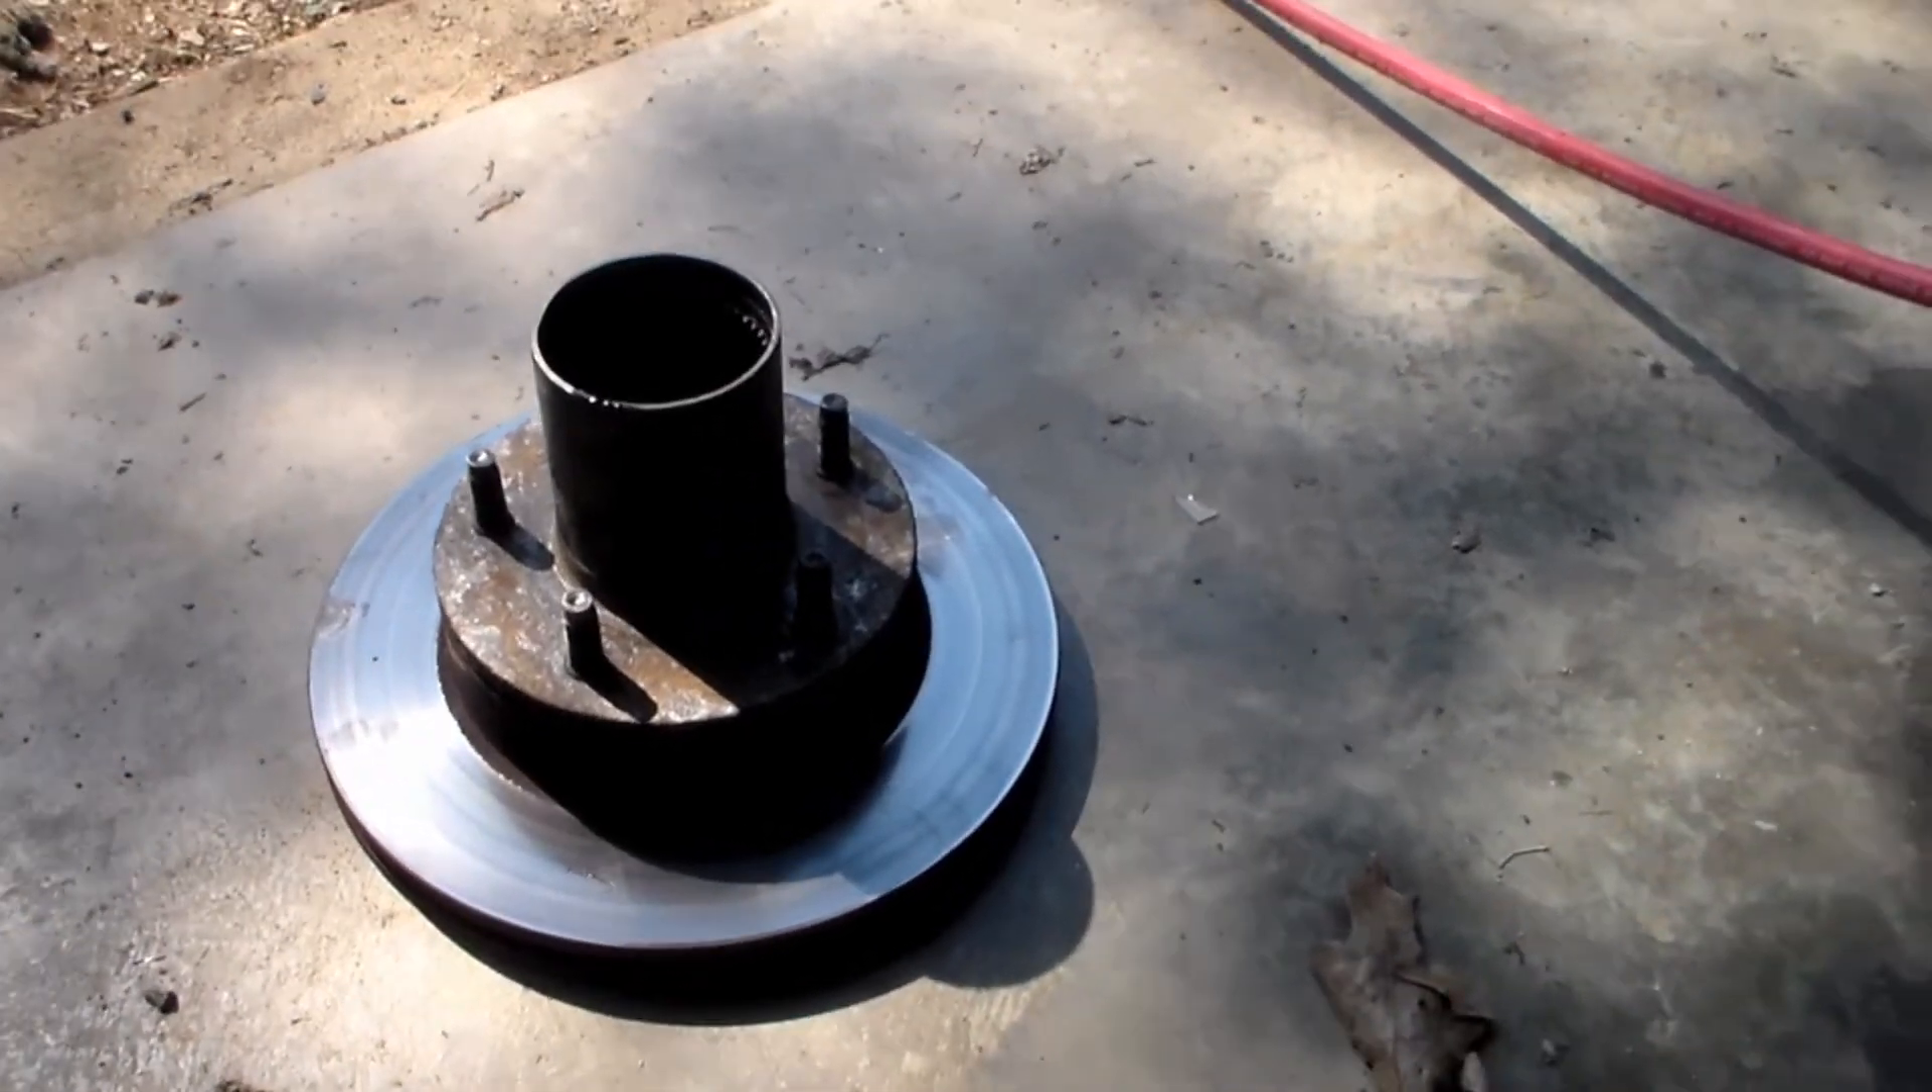Okay, so here we have our hub assembly with our rotor off of our truck.